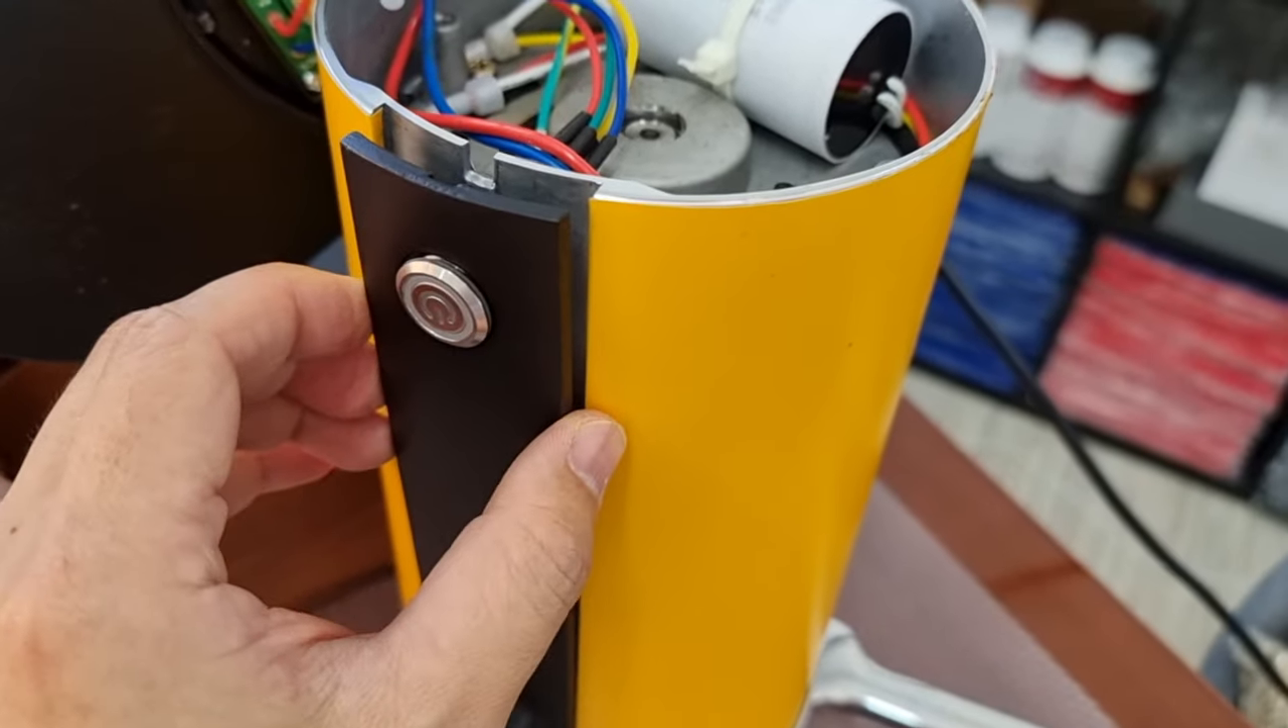And now you can see that your front your front plate is out and you can see that the front plate is still holding place by the collar.